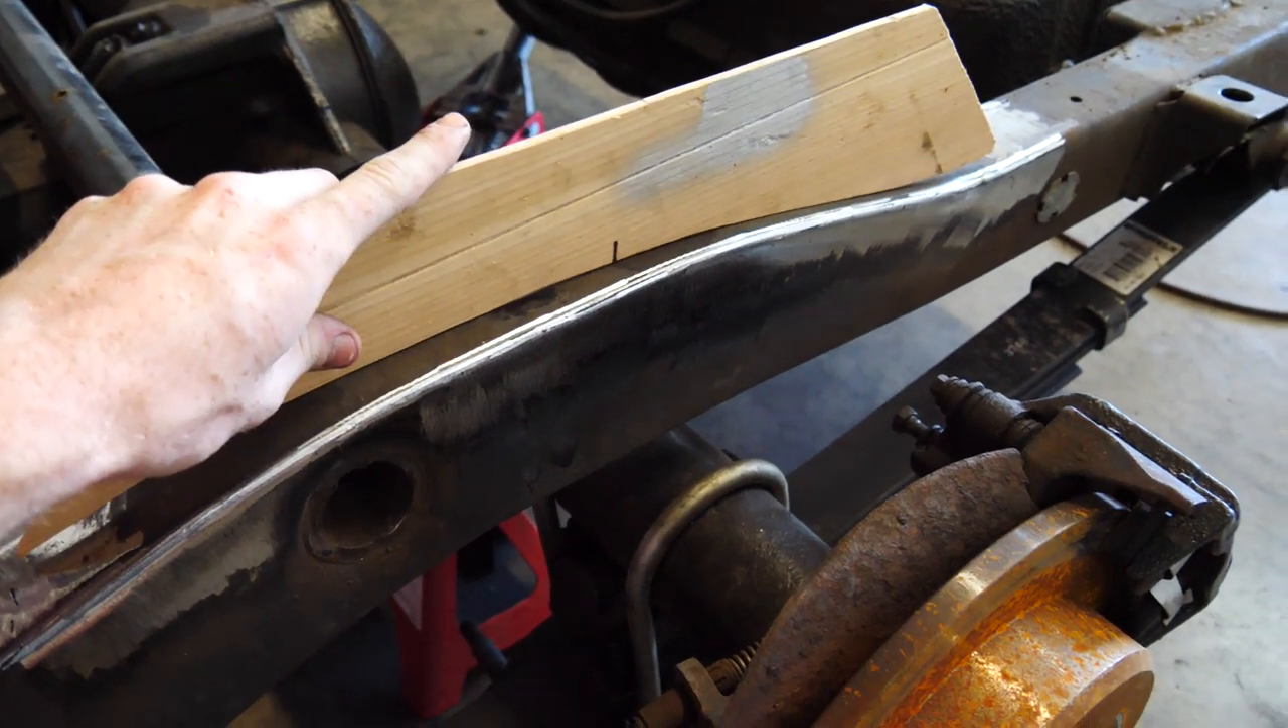So I made a little template. As you can see, that perfectly follows the shape of the frame. And this top here is level with the ground.